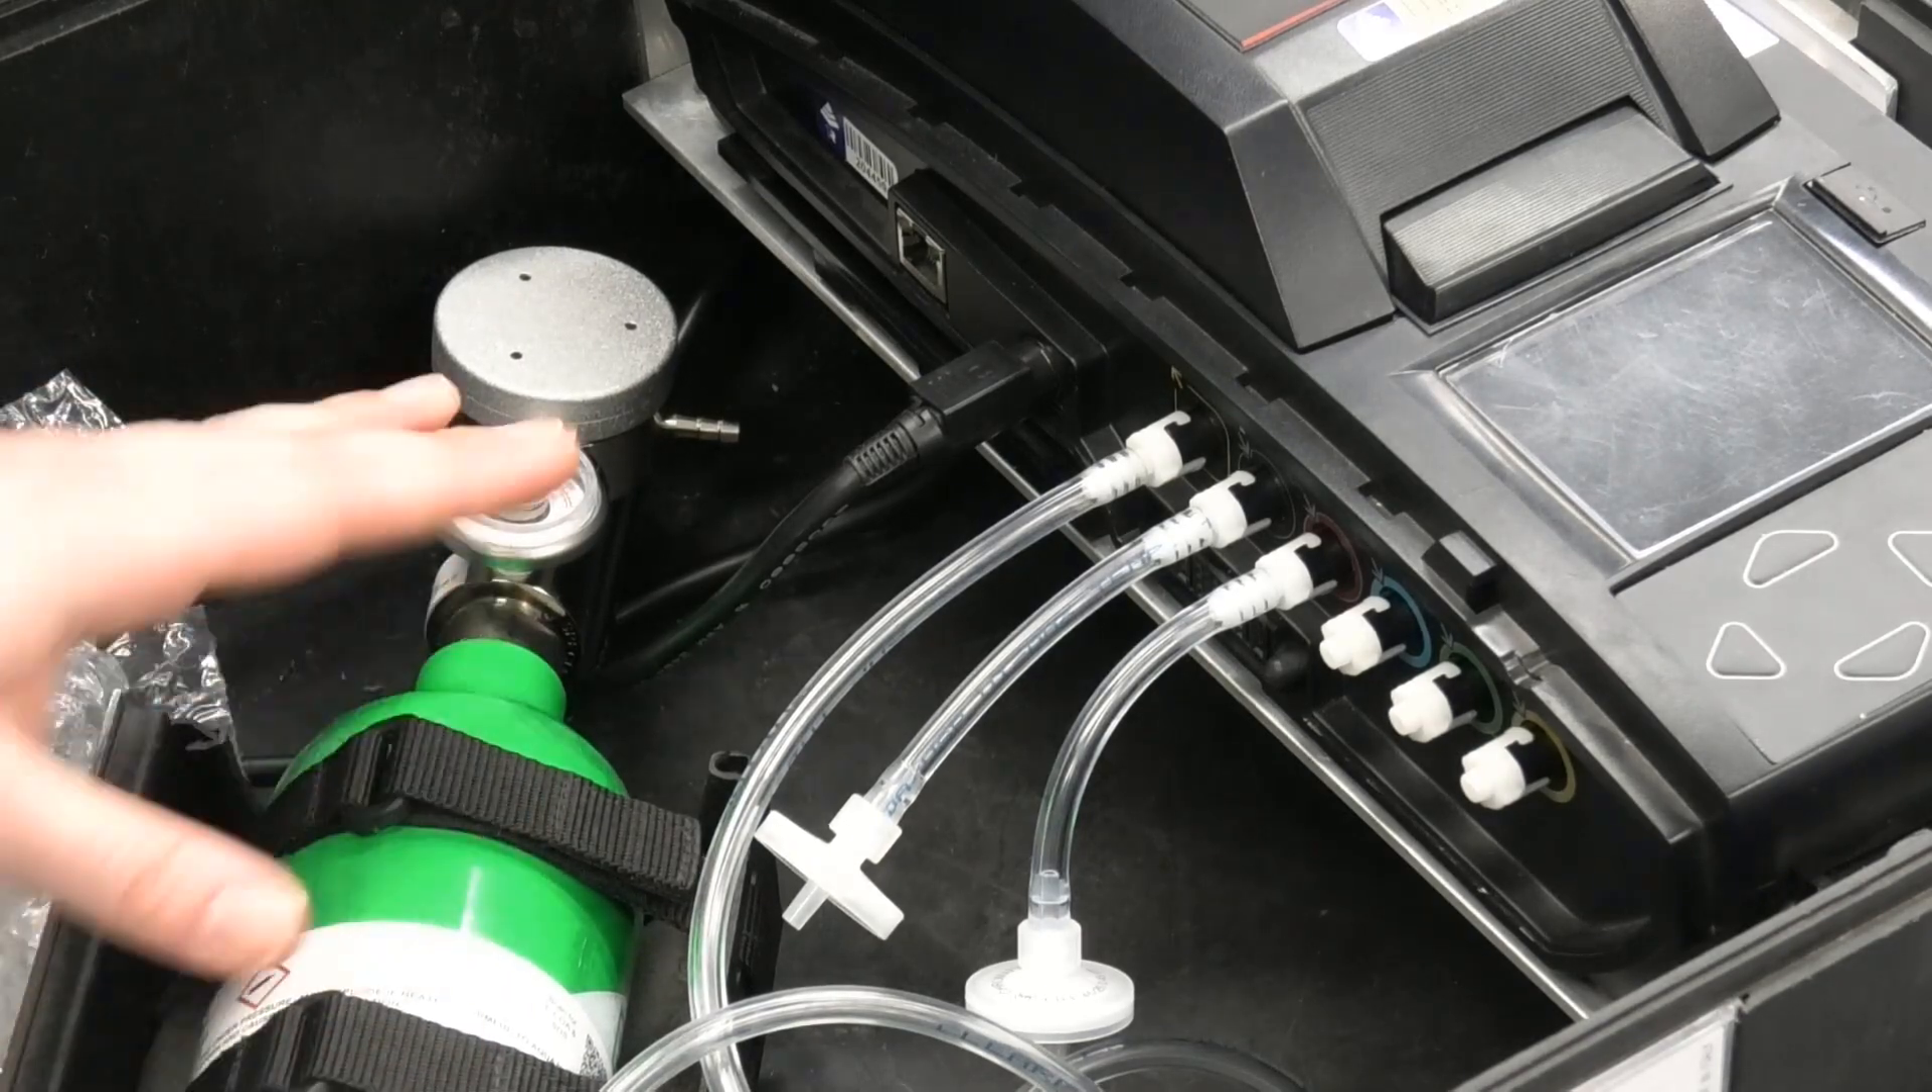We attached your regulator to the bottle and position it here.